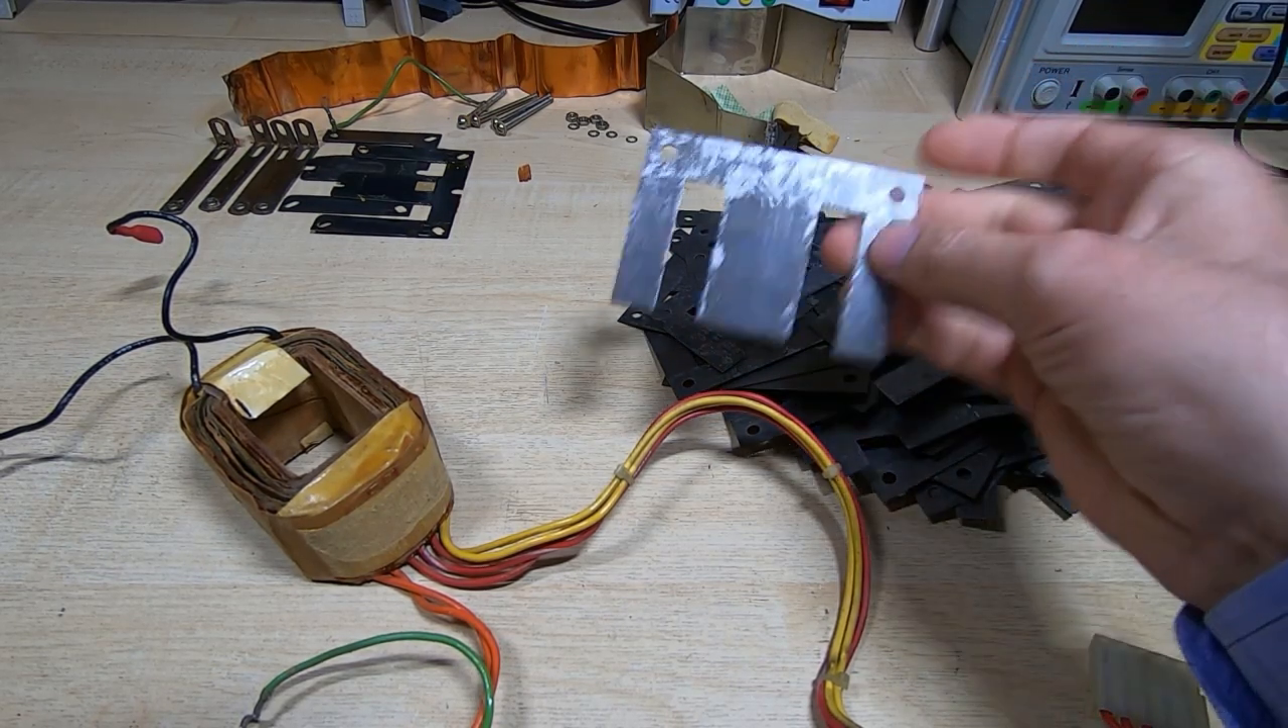Okay that's all the laminations removed from the core.